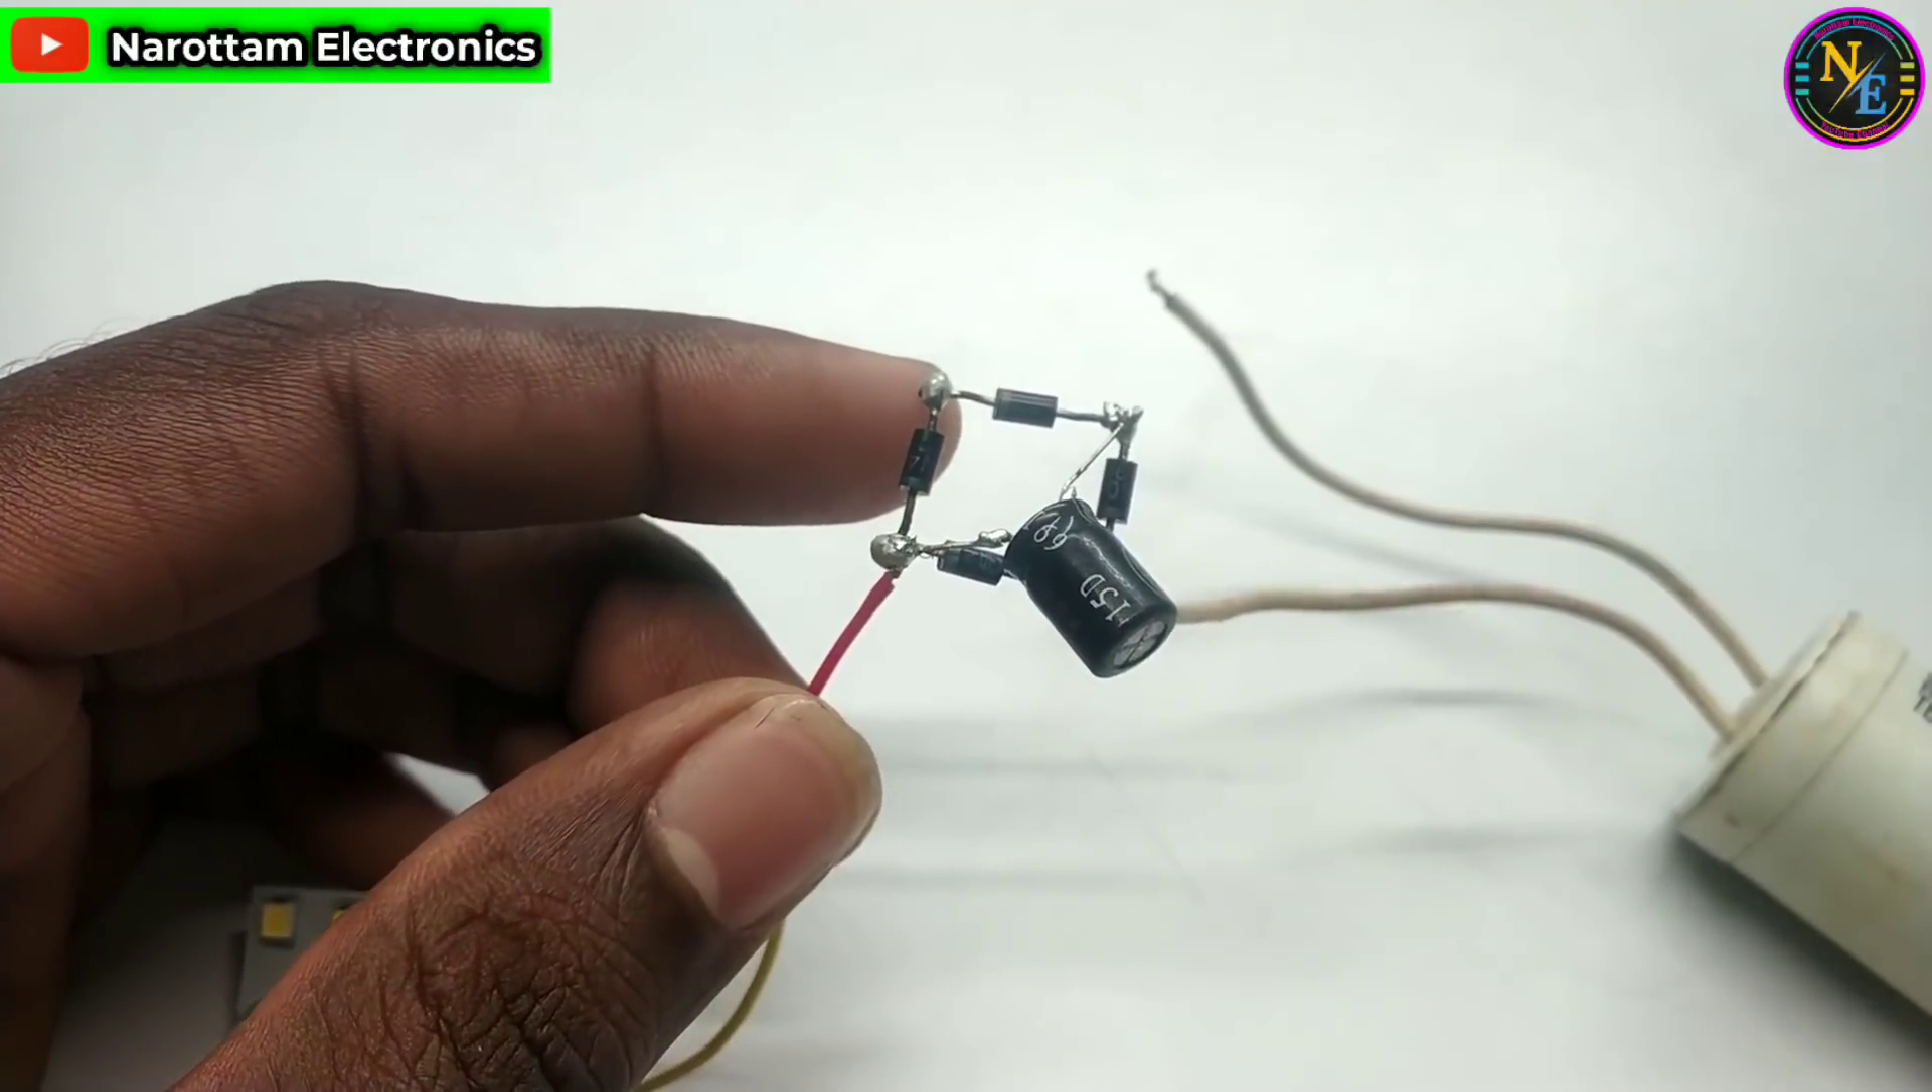तो देखिए दोस्तो यह हमारा soldering हो चुका है।